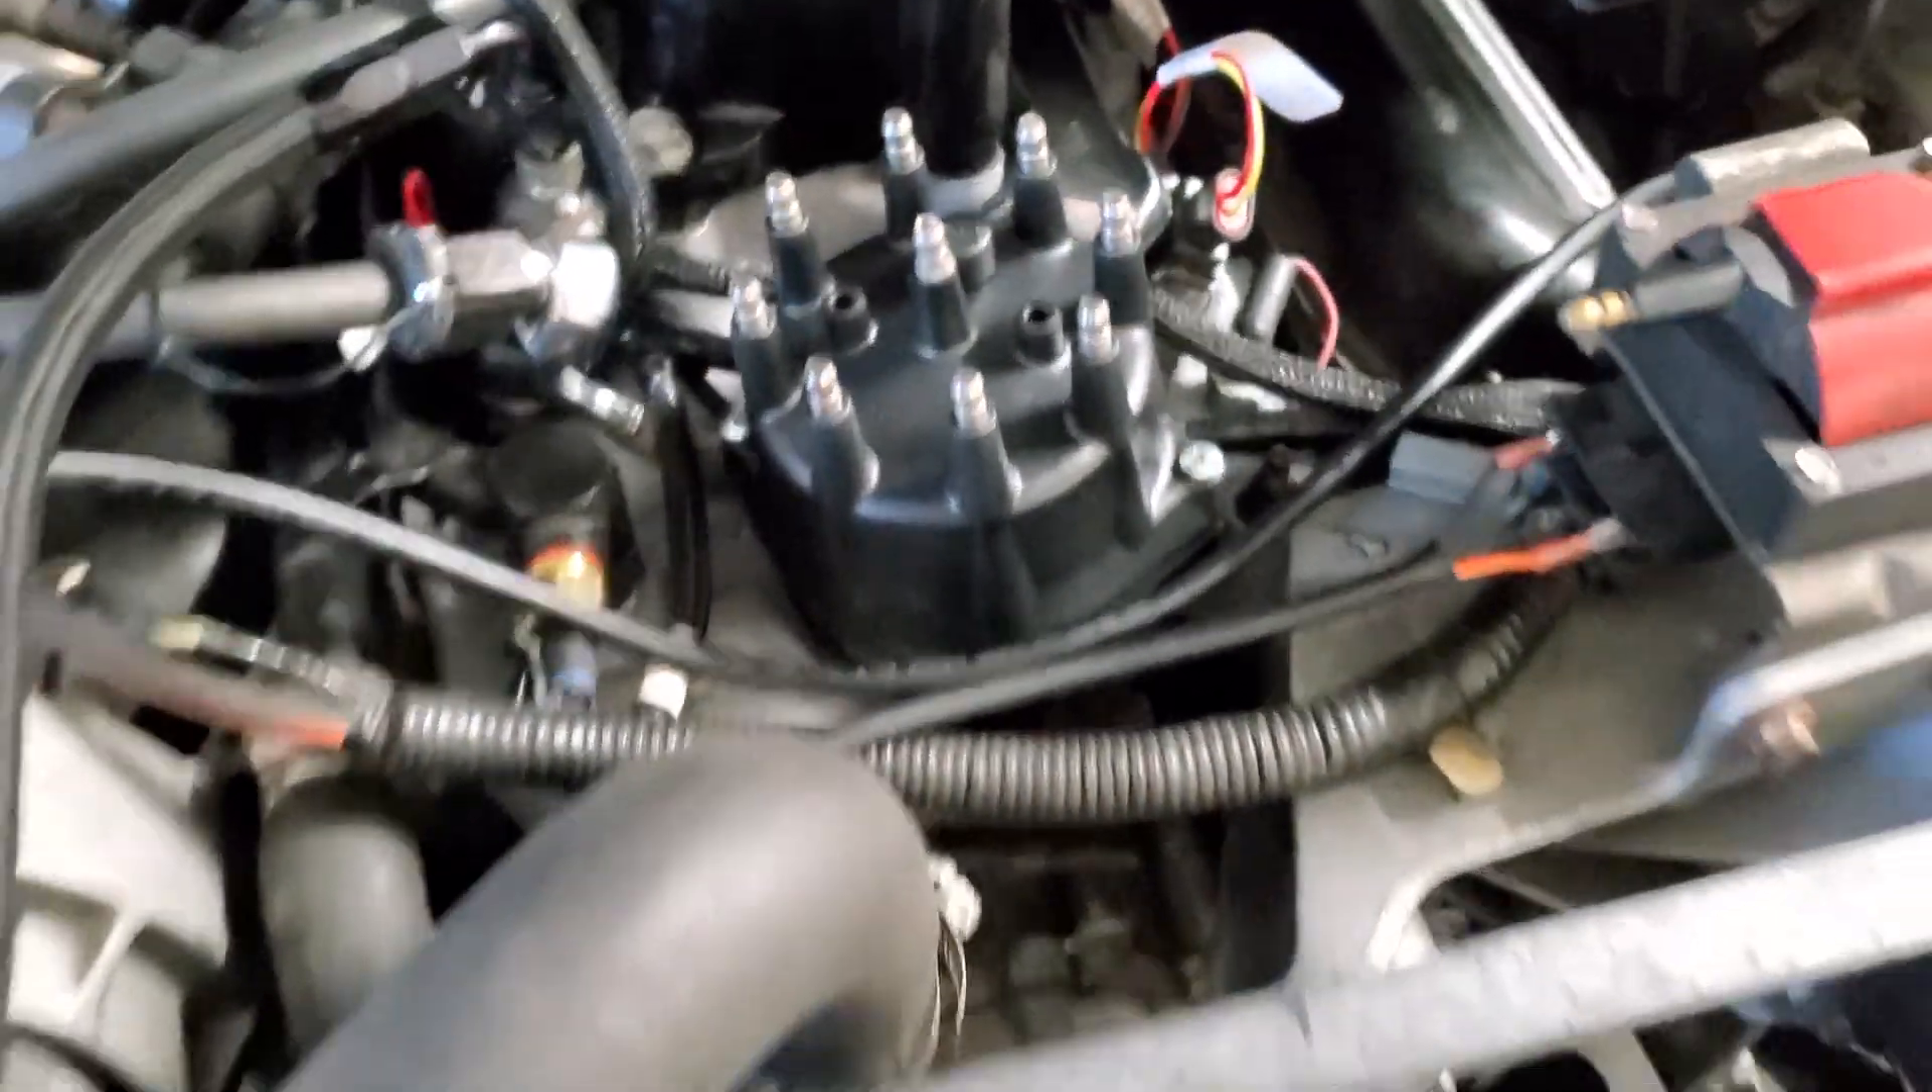So now basically I just have to reinstall the plug wires.